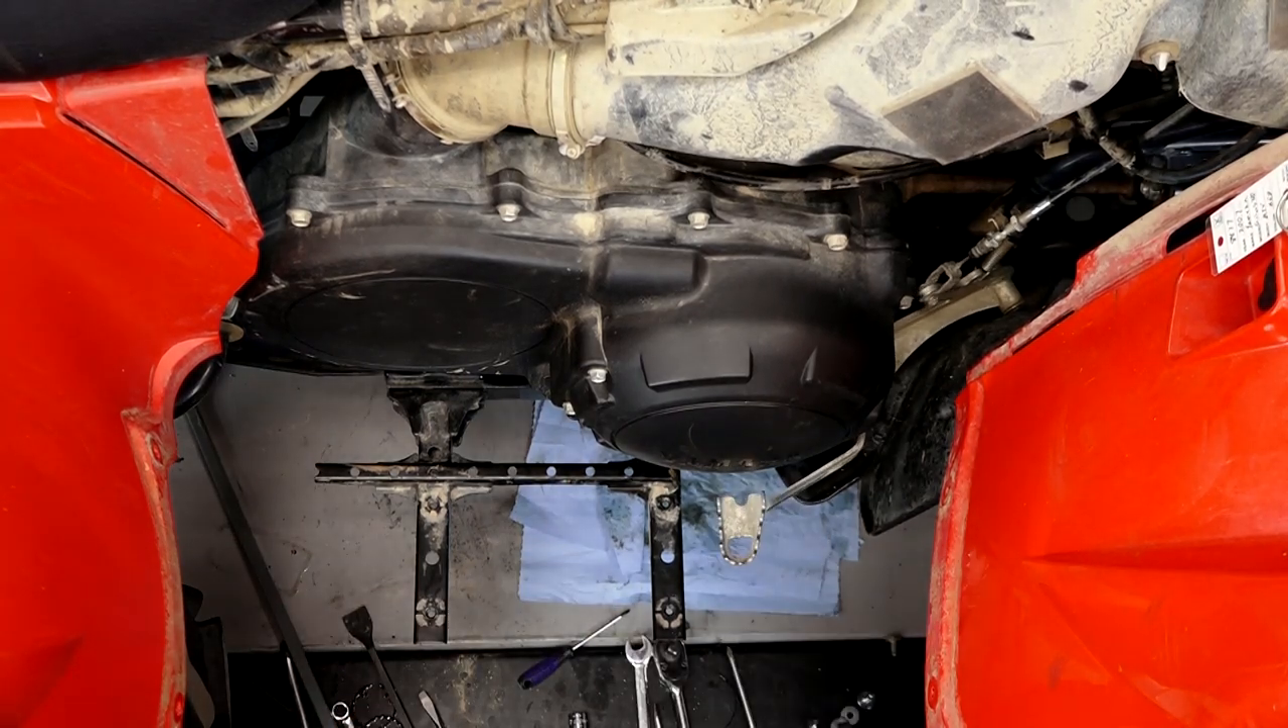All right, cover's in place.